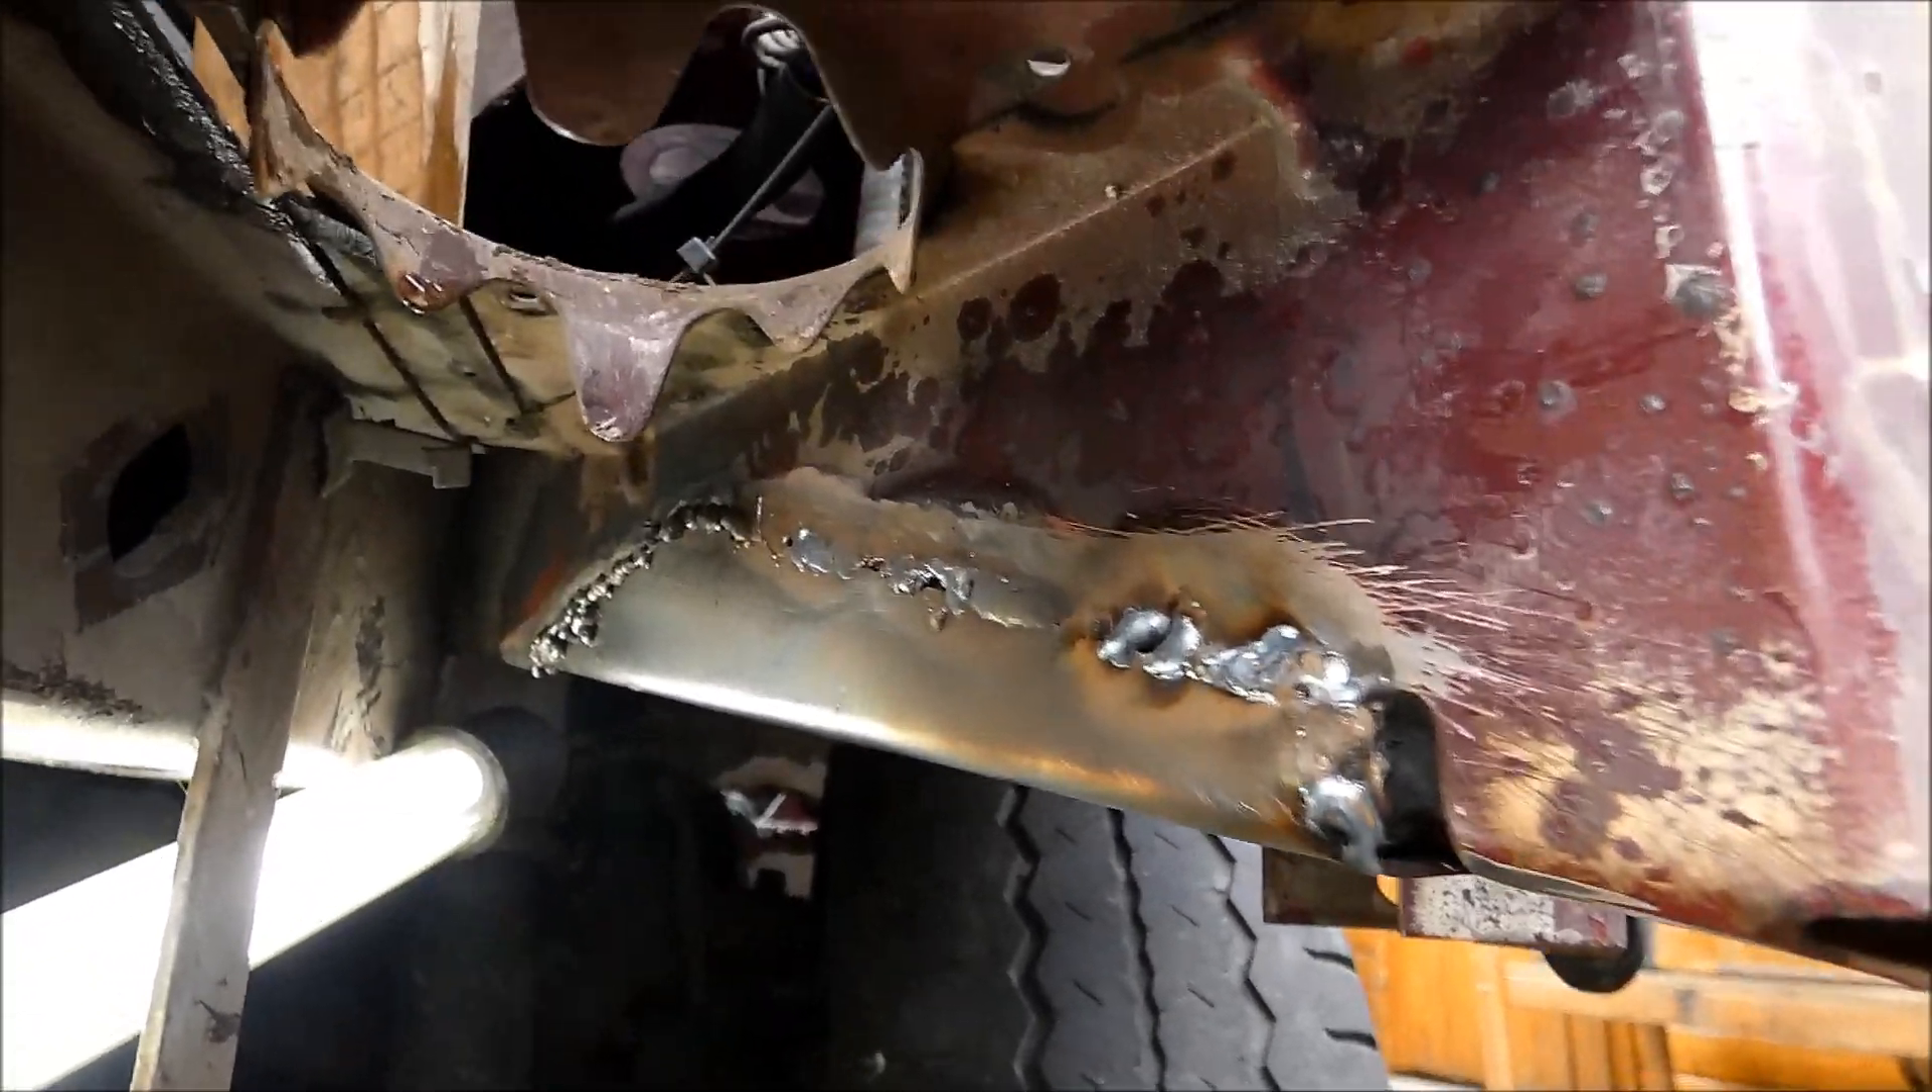Ich habe das Blech jetzt hier auf der Seite mal angeschweißt.